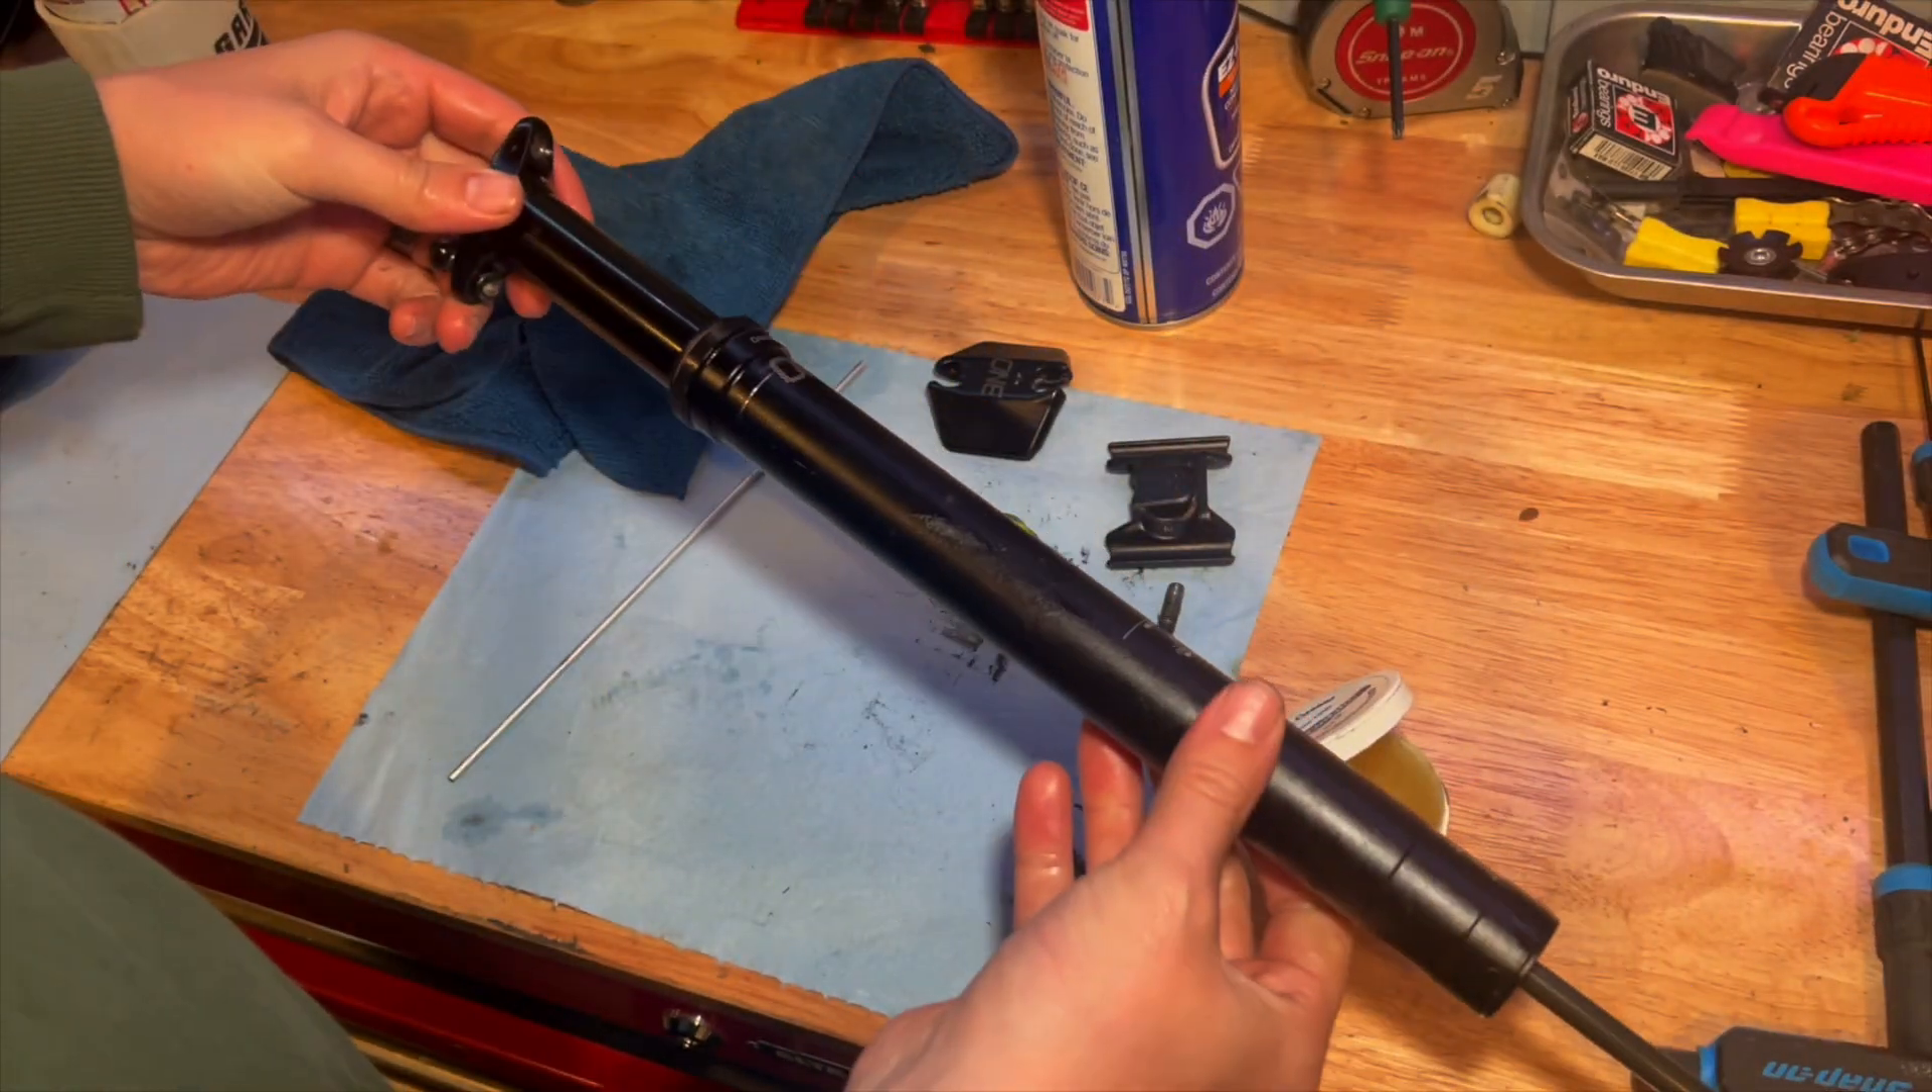So now we have an almost fully assembled seat post.